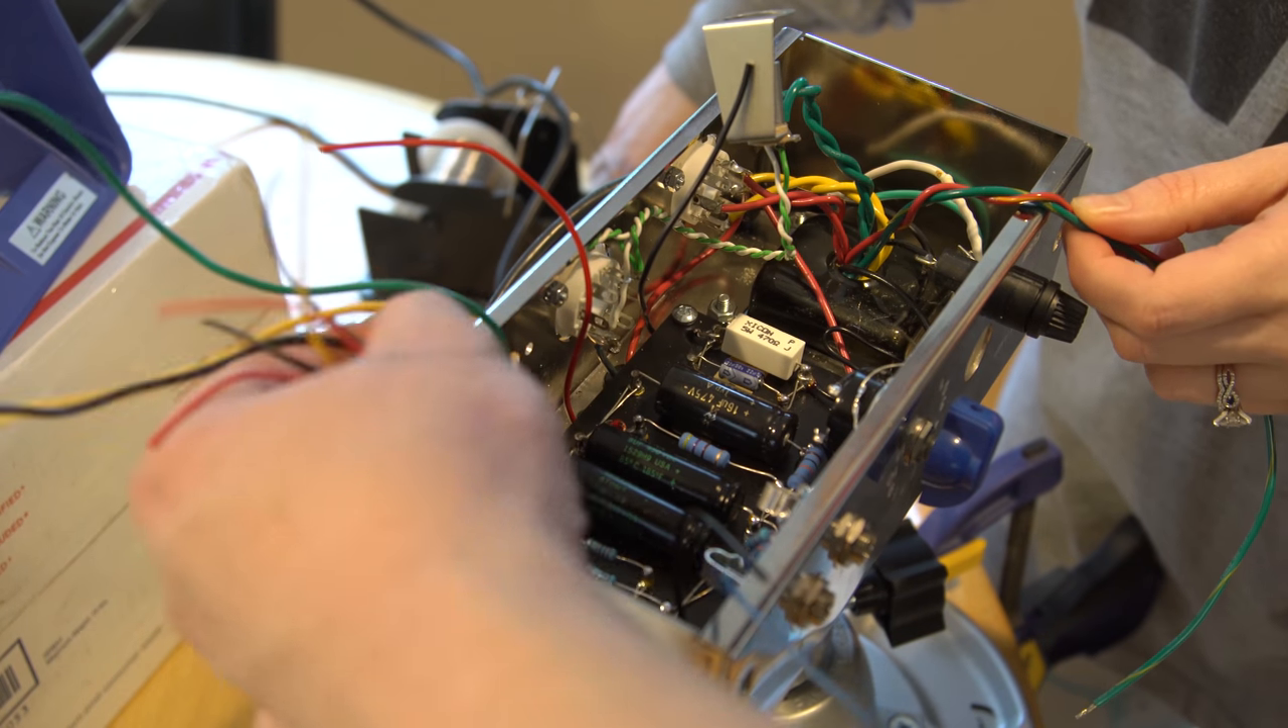So you can see a lot of the loose wires we need to connect.